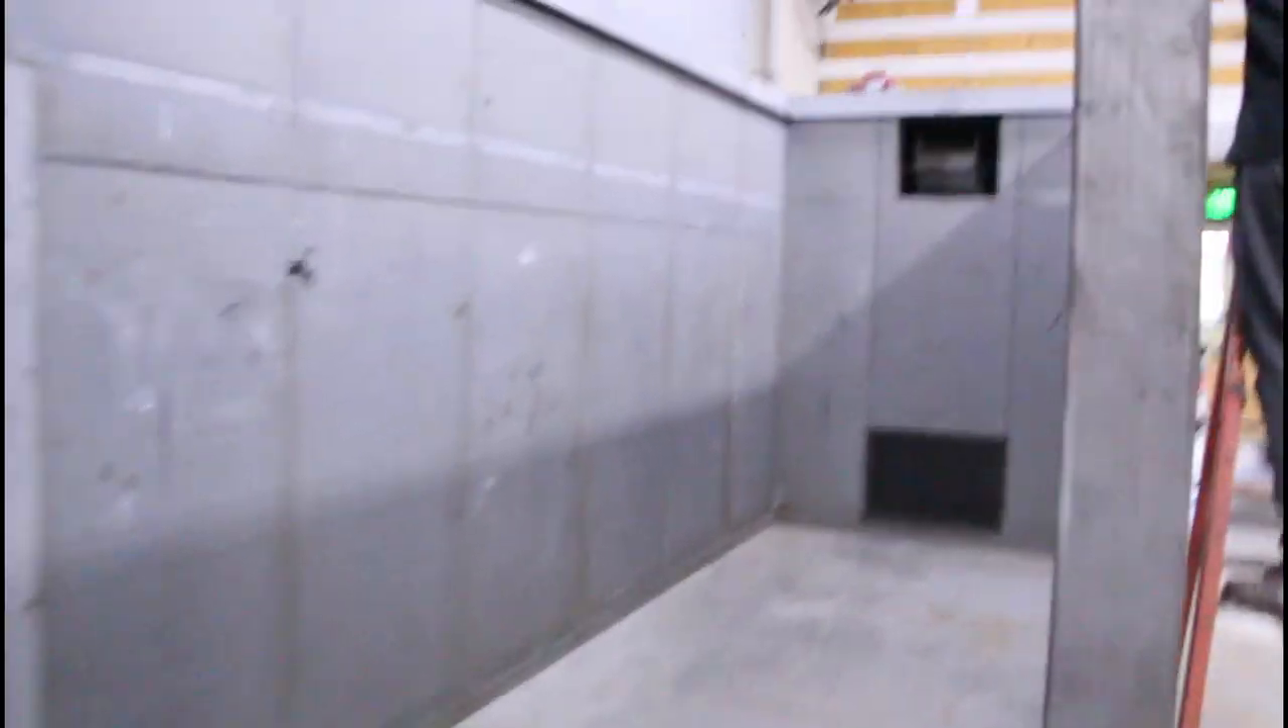He actually put all the sidewall panels together this morning.